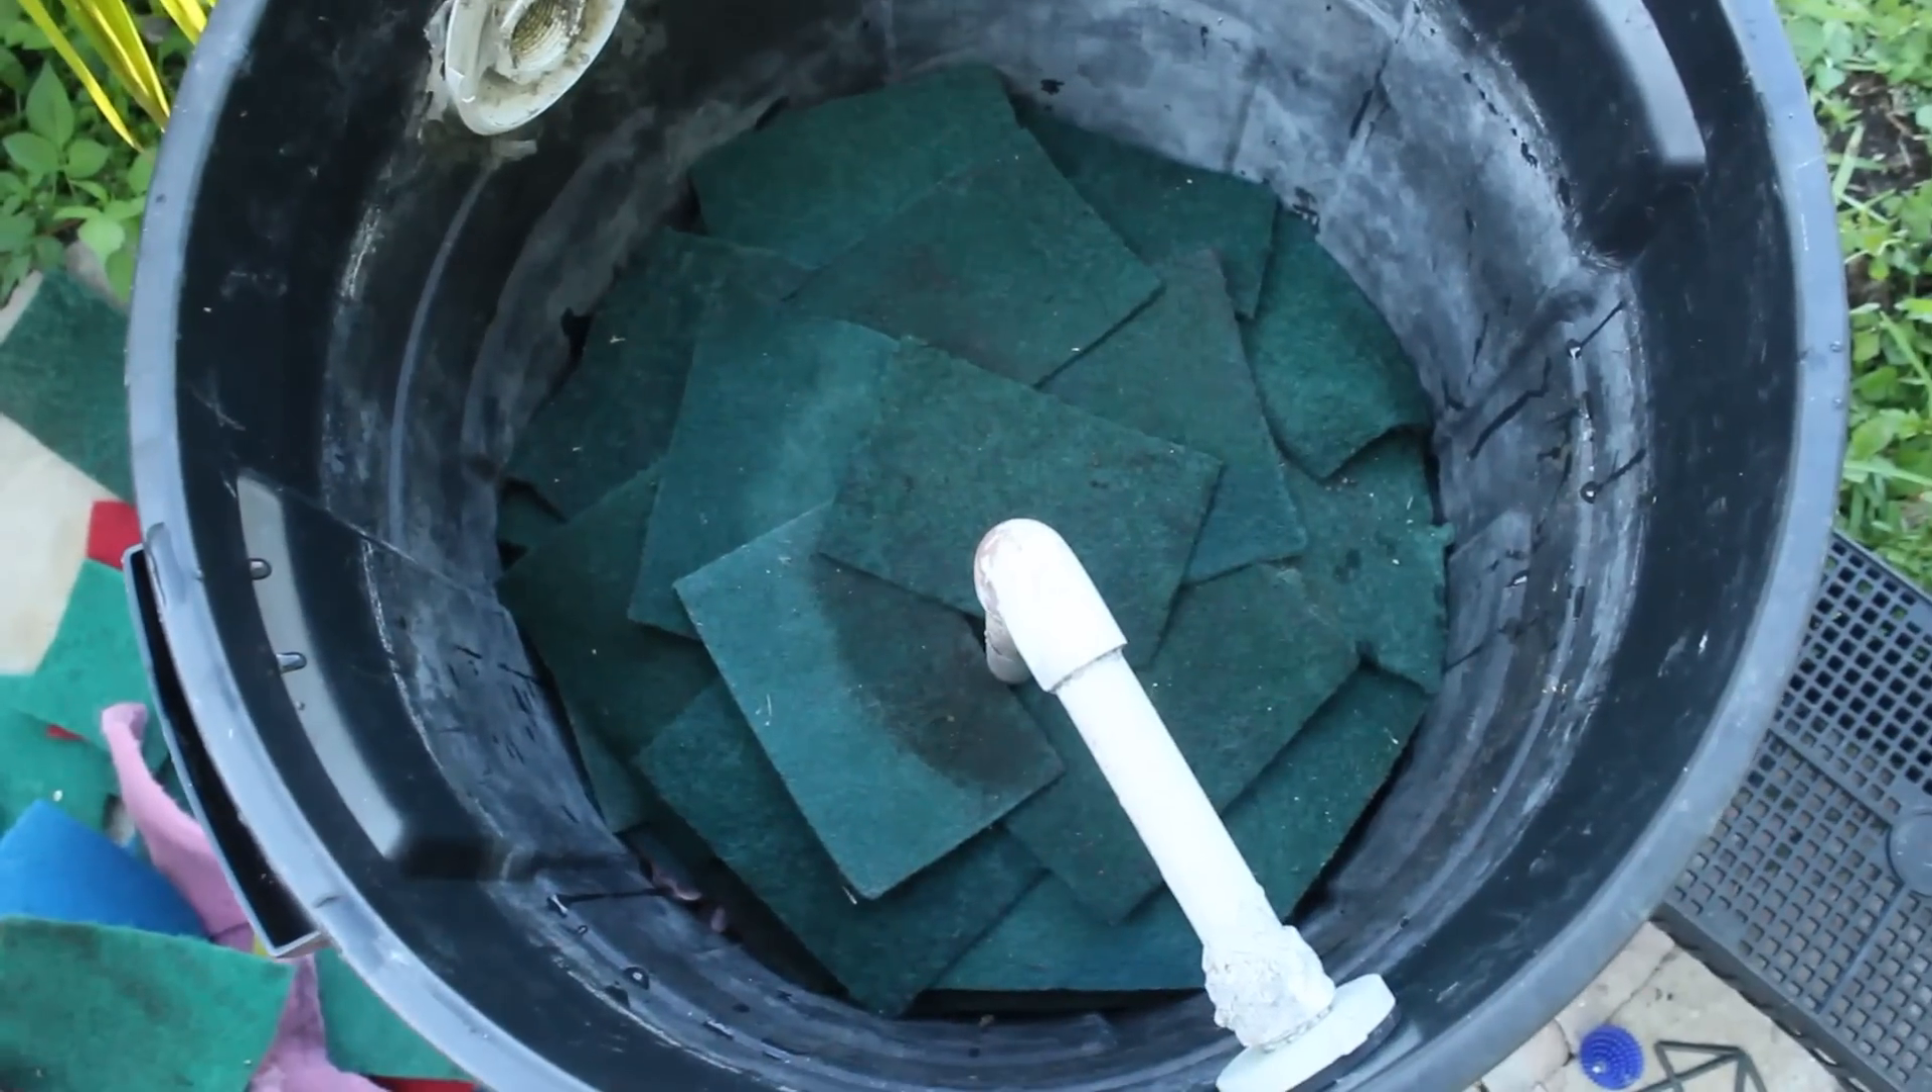Okay so I've added a couple of layers of sponges.